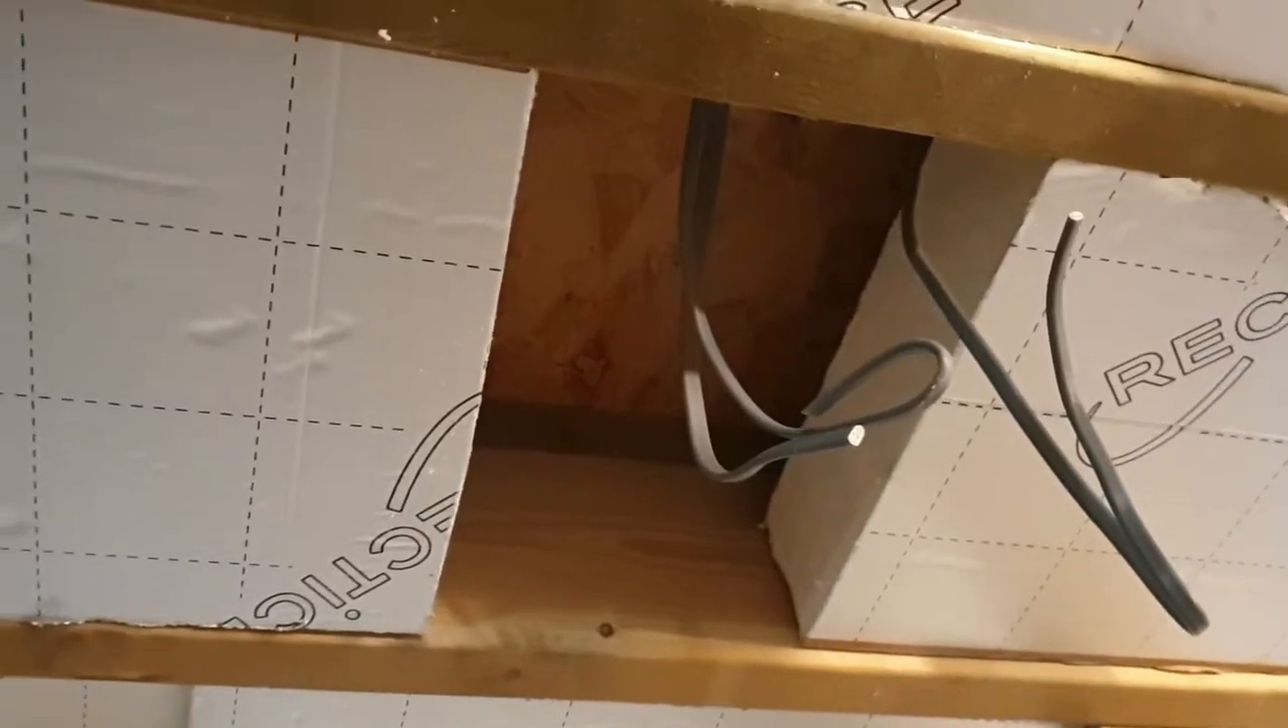So you can see here, where this light fitting is, is coming out, we've left a gap so that we can put the actual down light in there.